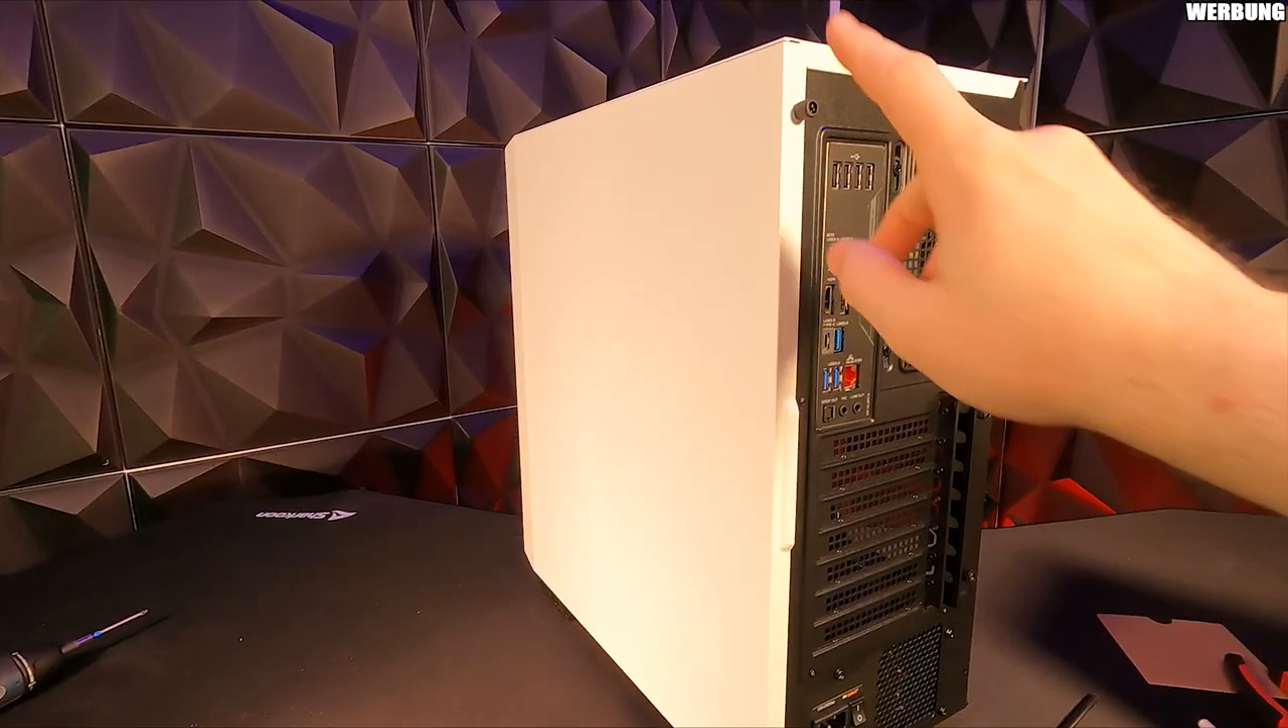Den Deckel habe ich jetzt auch wieder drauf gemacht.